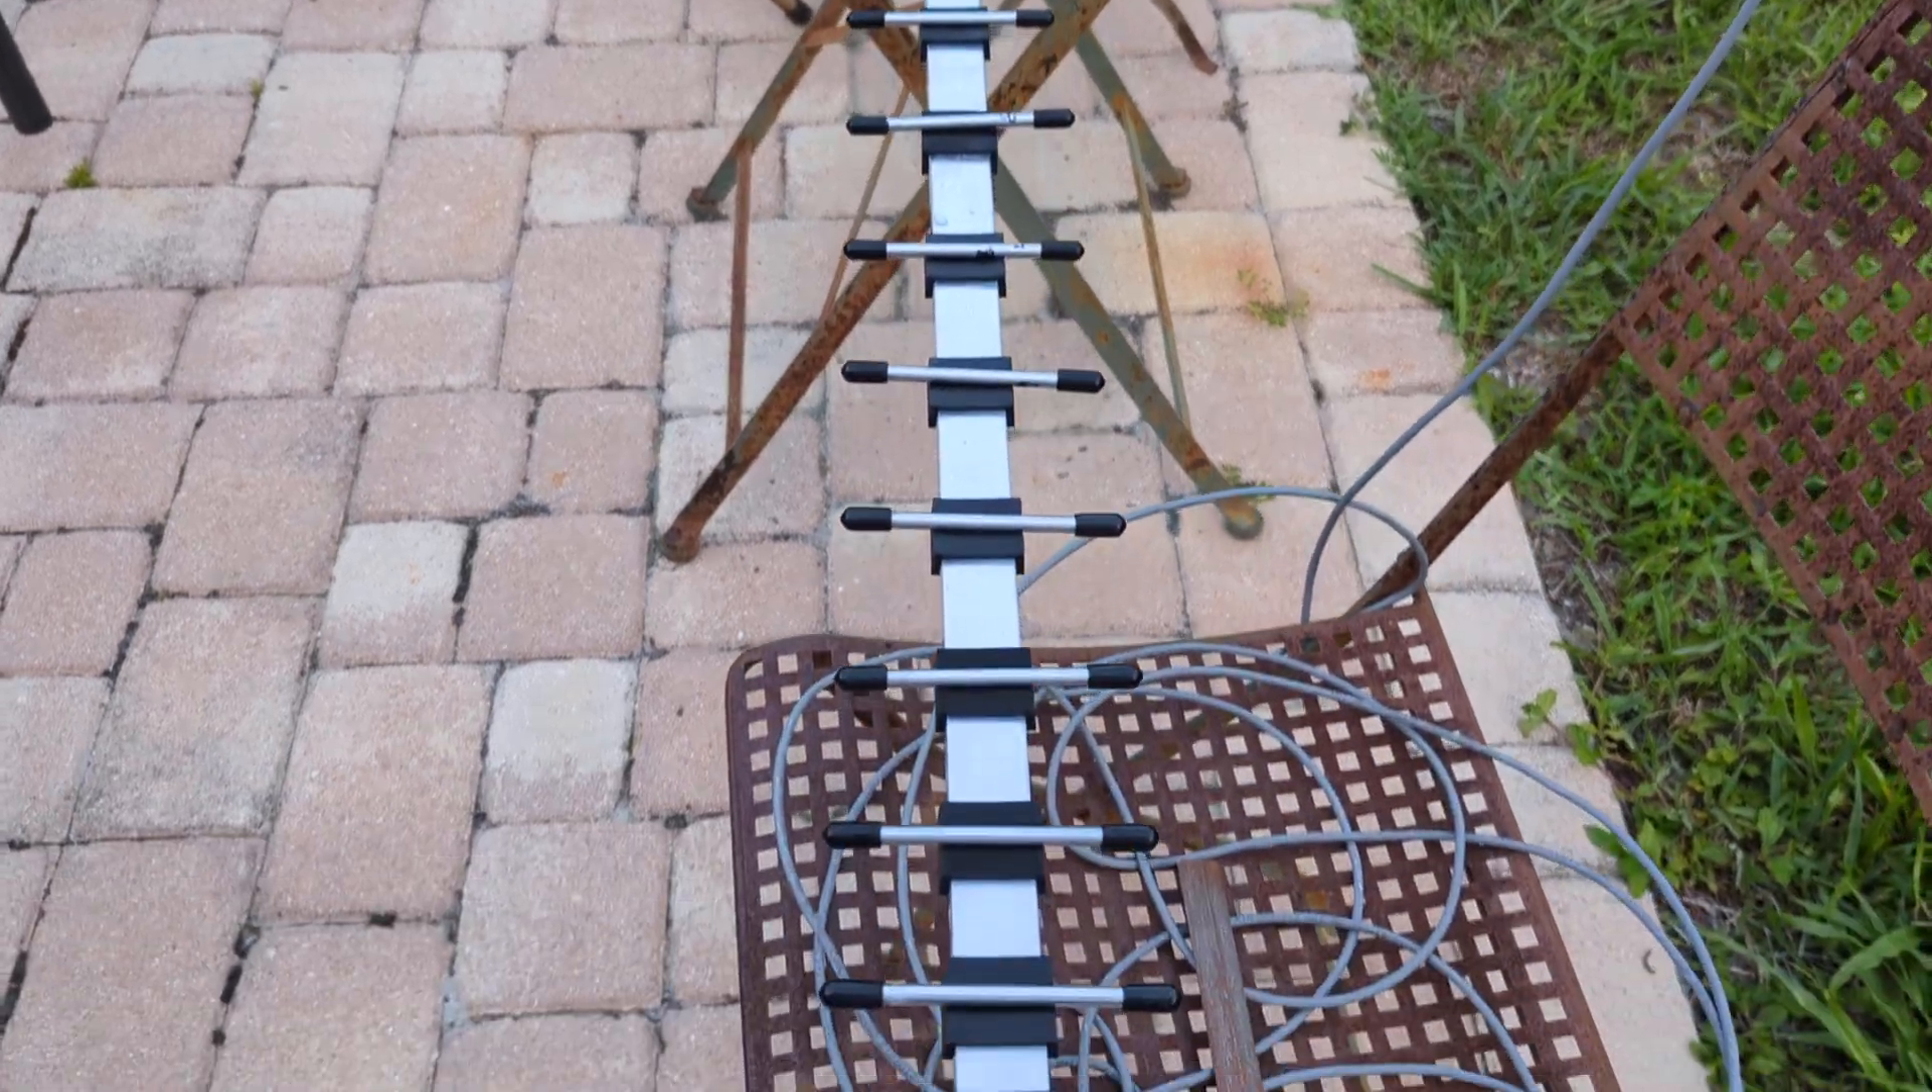But I cut all the elements and put the rubber caps on, okay?